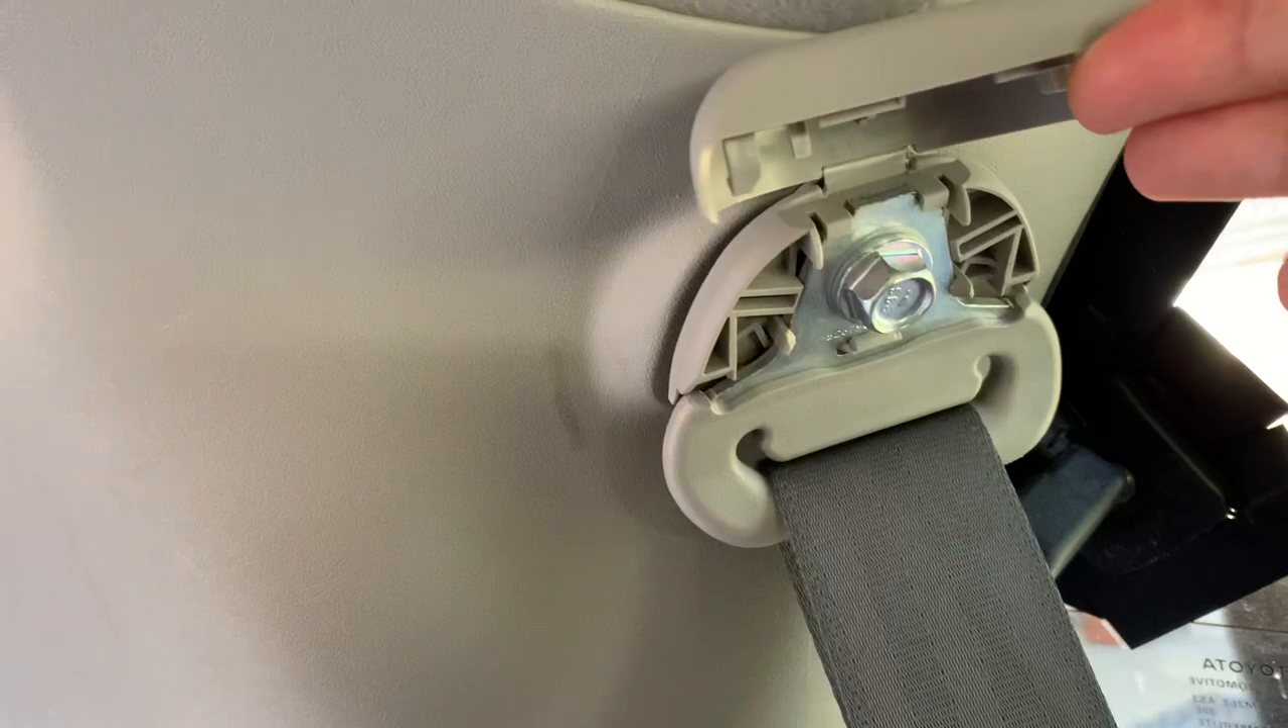I popped open this cap and then as expected it revealed a nice bolt.